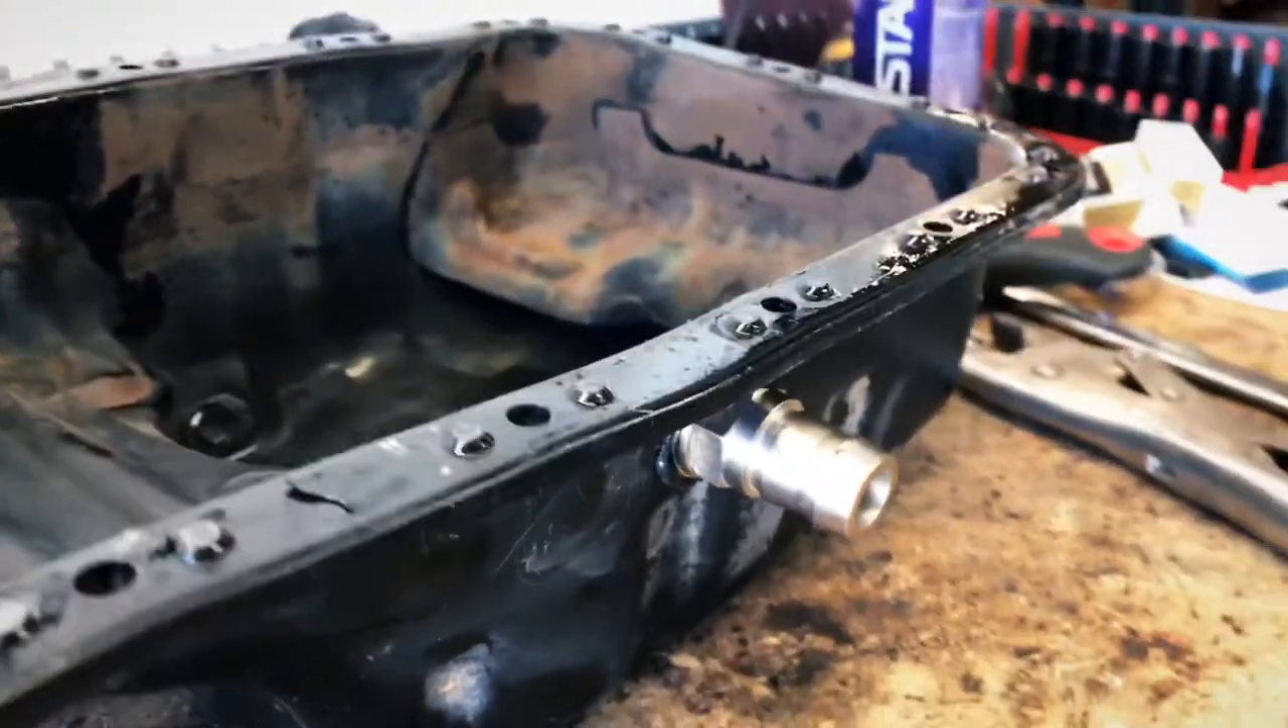Alright guys, we got our oil return fitting installed in the oil pan. Drilled a hole and we've put the gaskets and the nut on both sides.